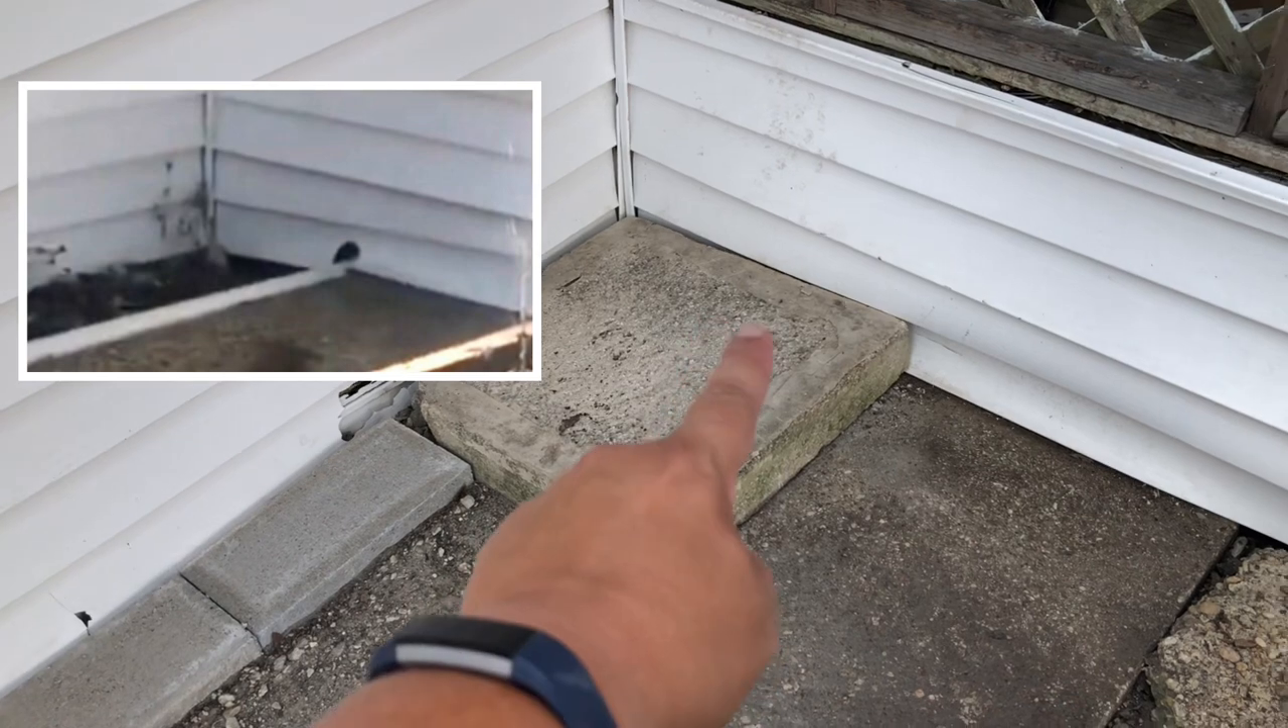This is the cap off of the well and that makes a perfect fit for that corner to keep uh varmint out of the hole.